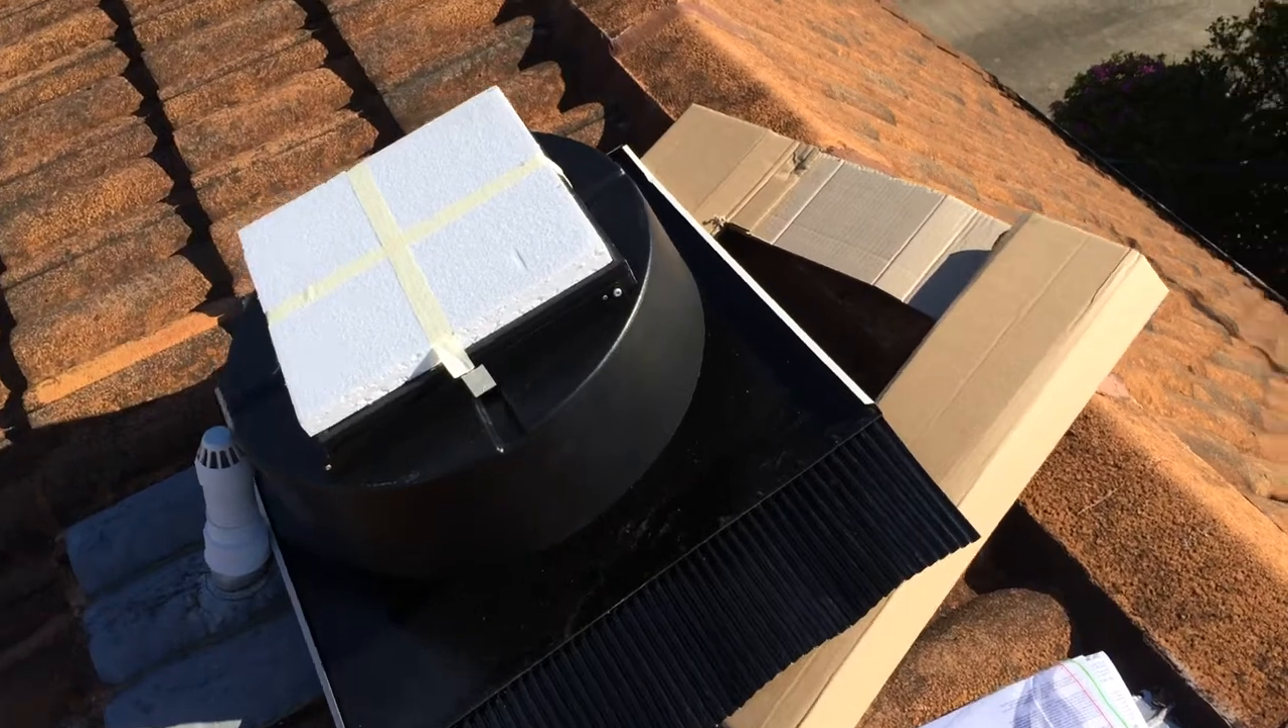I haven't taken the solar panel cover off yet.